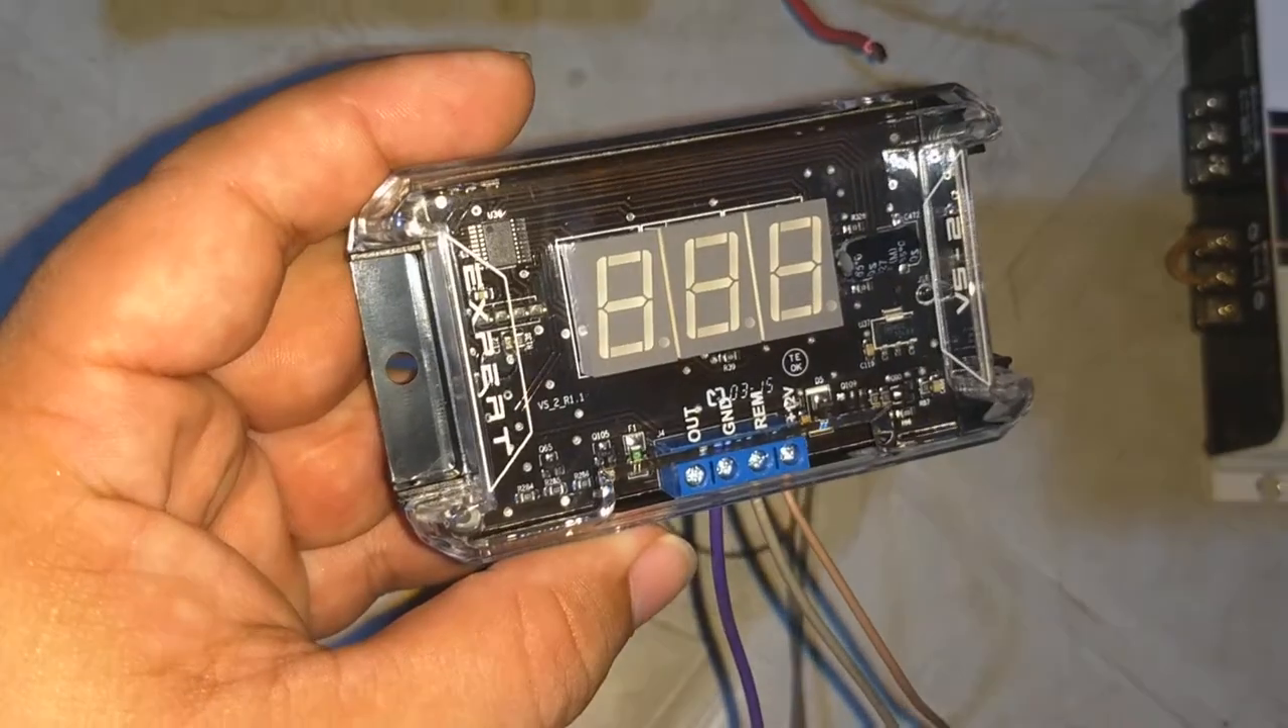Pronto, pessoal Já fiz a instalação dos fios aqui, tá?